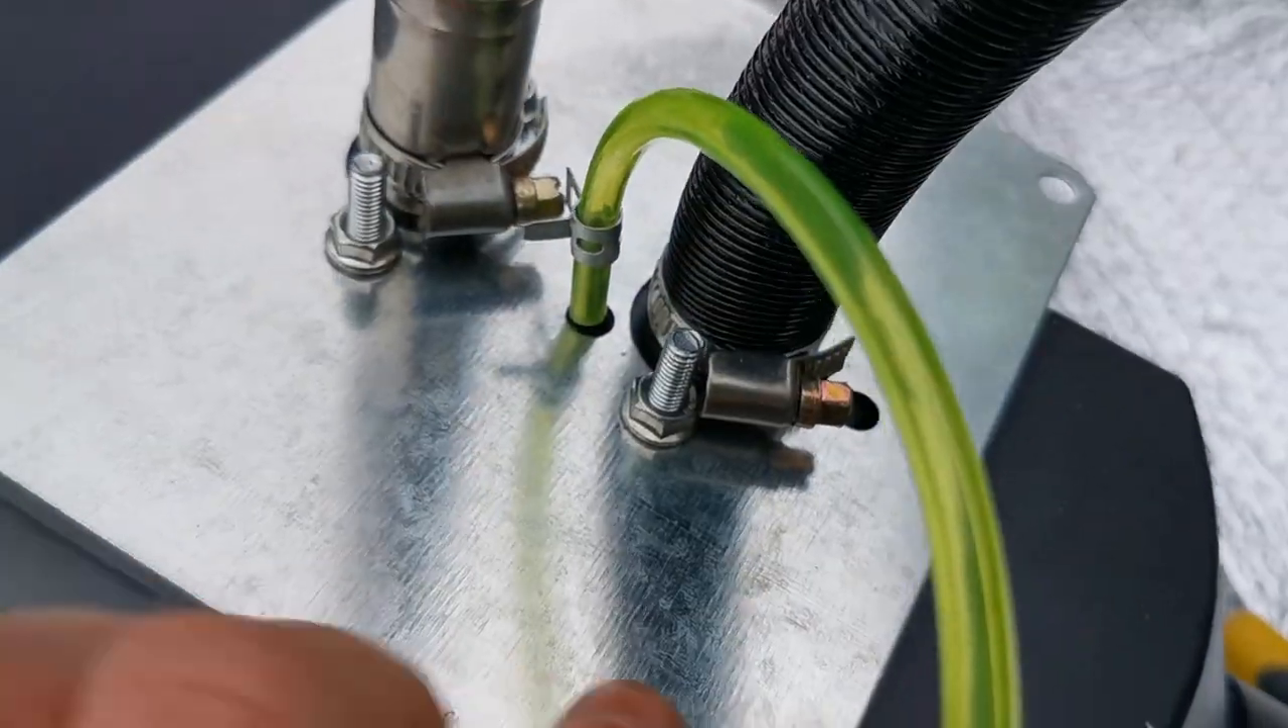So there's the fuel line connected. I've got that little clip on it and I've put it at the widest point of that inlet.